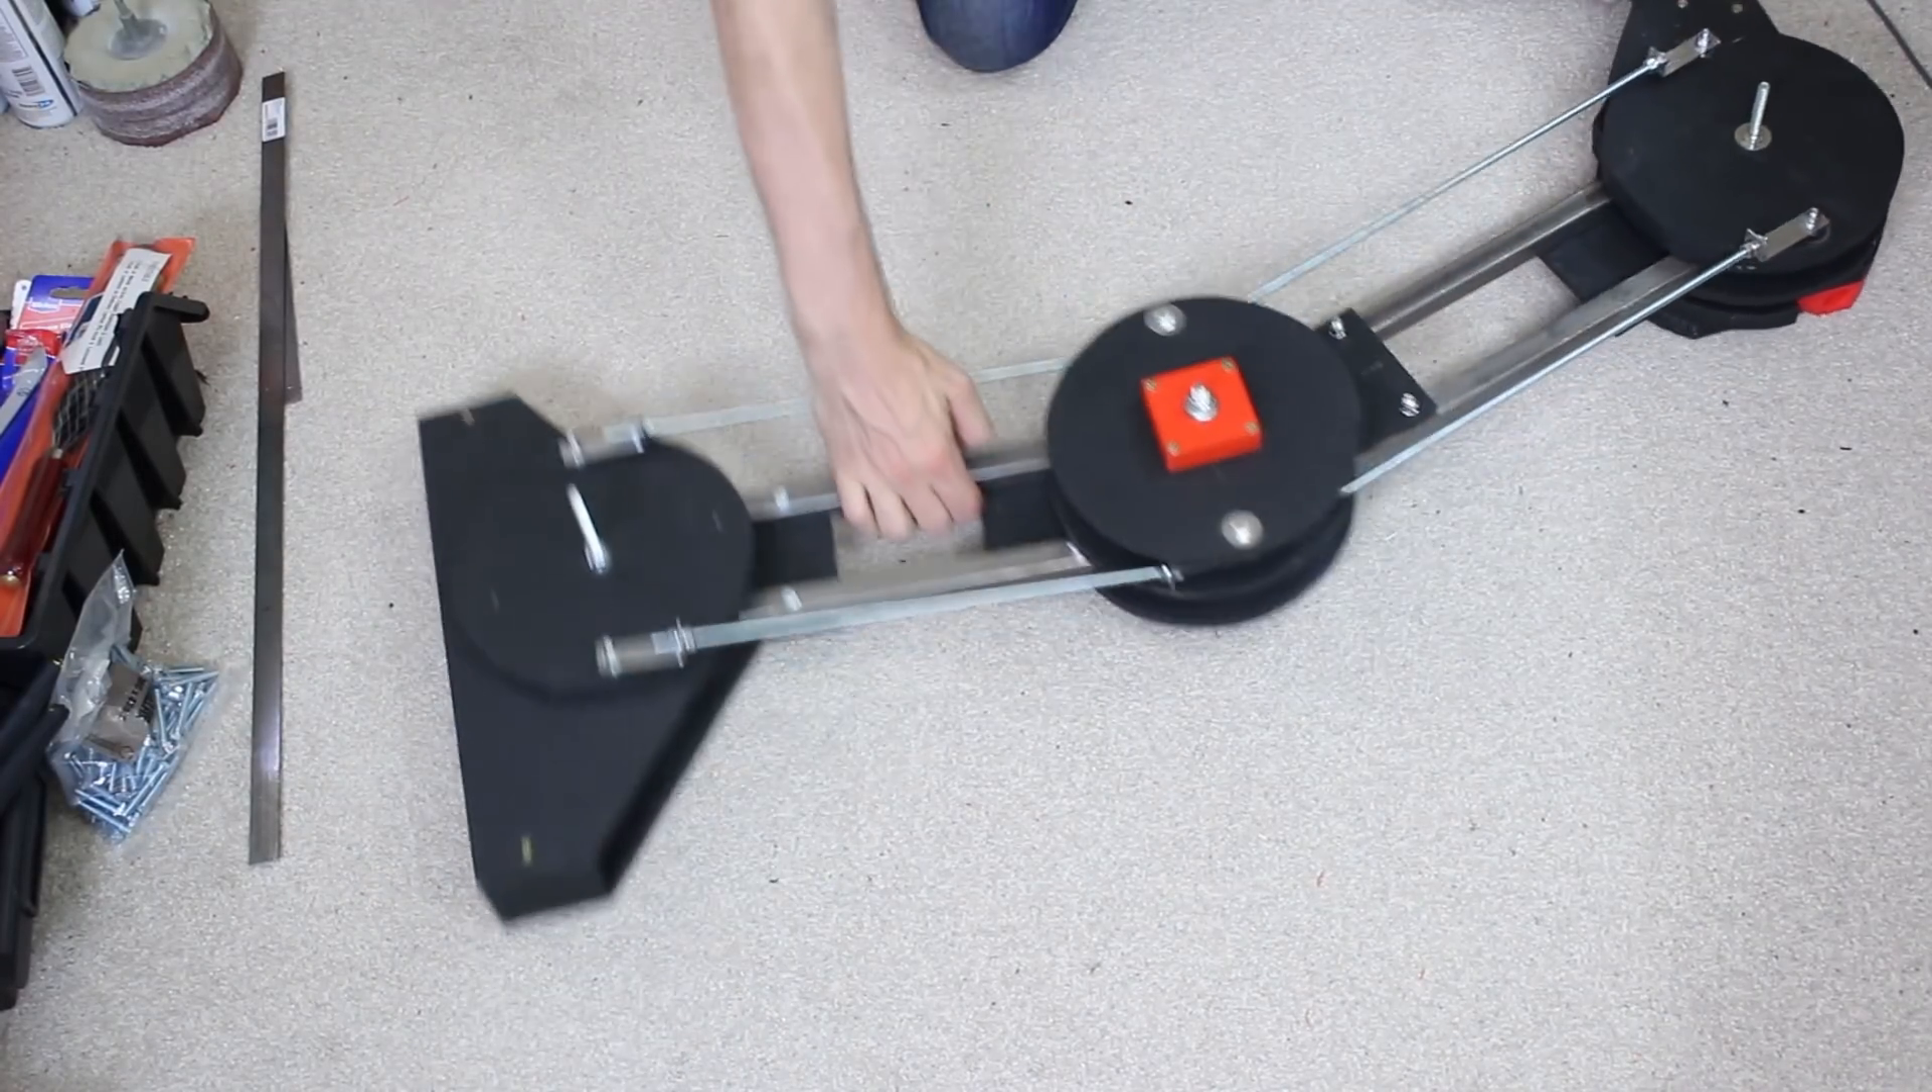I've installed the parallel links now so everything stays parallel no matter what the pose of the leg.